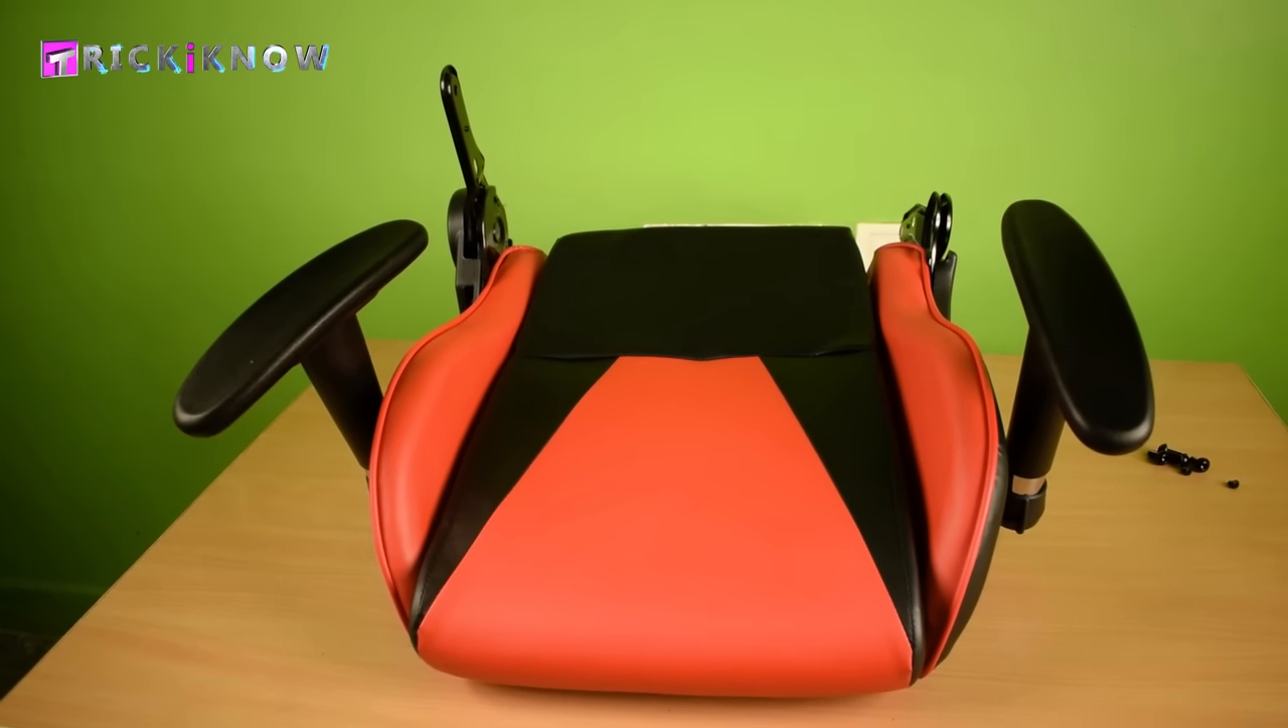Now my seat is successfully assembled.